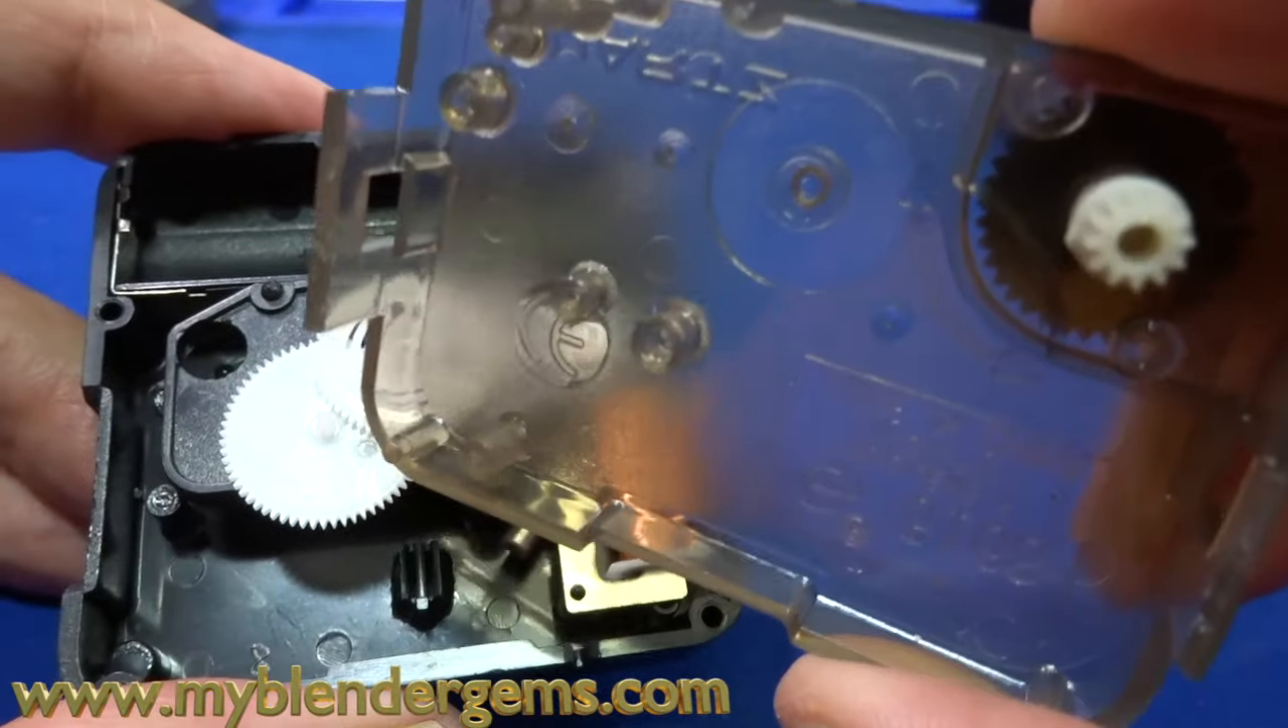Okay, so our clock is reassembled and now we just have to put the cover back on.